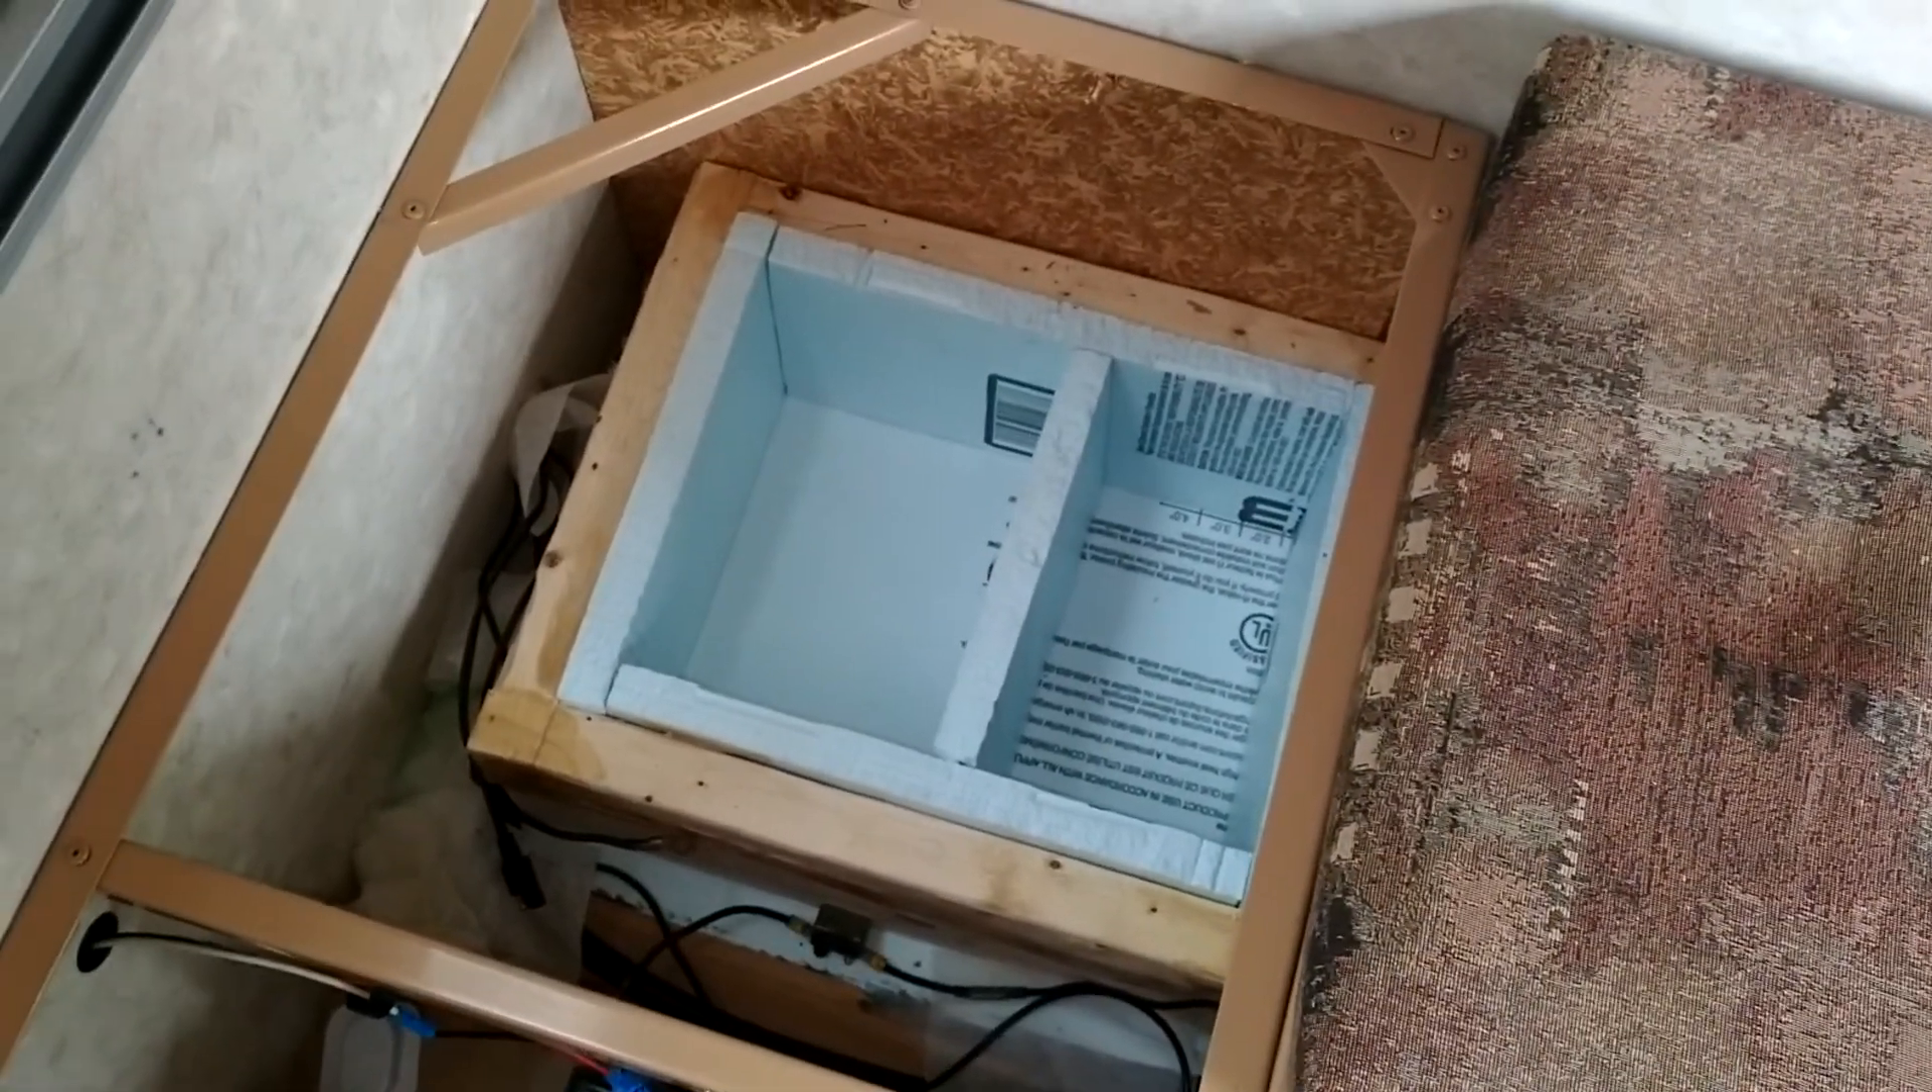So got all the uh got the two batteries out that's what it looks like when they're out.